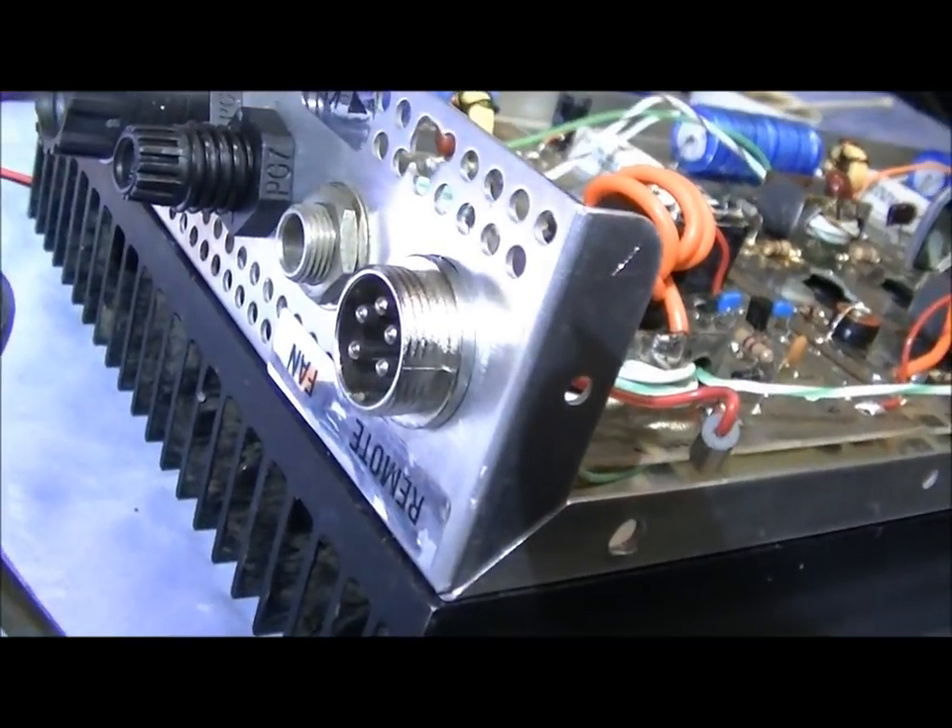I'm going ahead and installed our five pin jack for the uh upgraded remote capability.